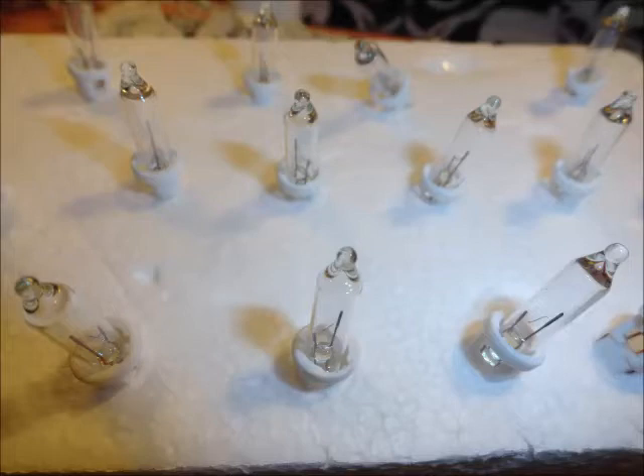As you can see, I took all the lights out of the string before I began to etch each one and I placed them in a styrofoam section, a styrofoam block here.